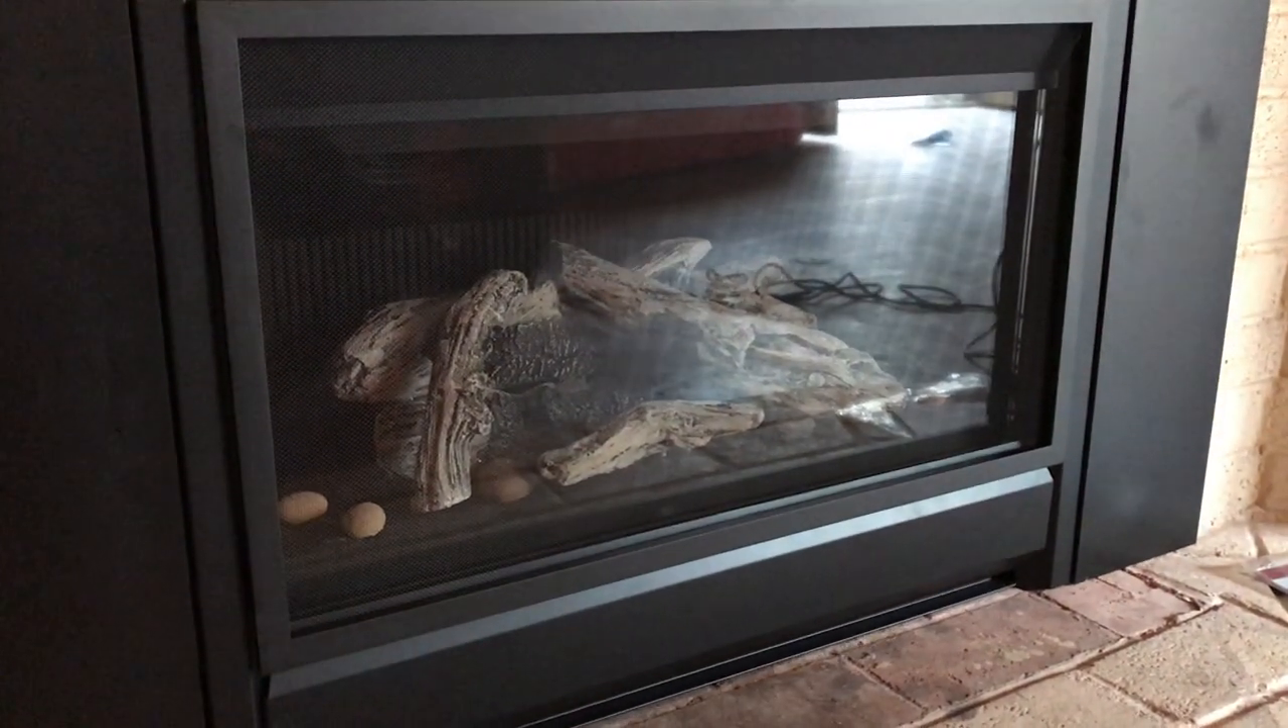Here we've got all the media installed.